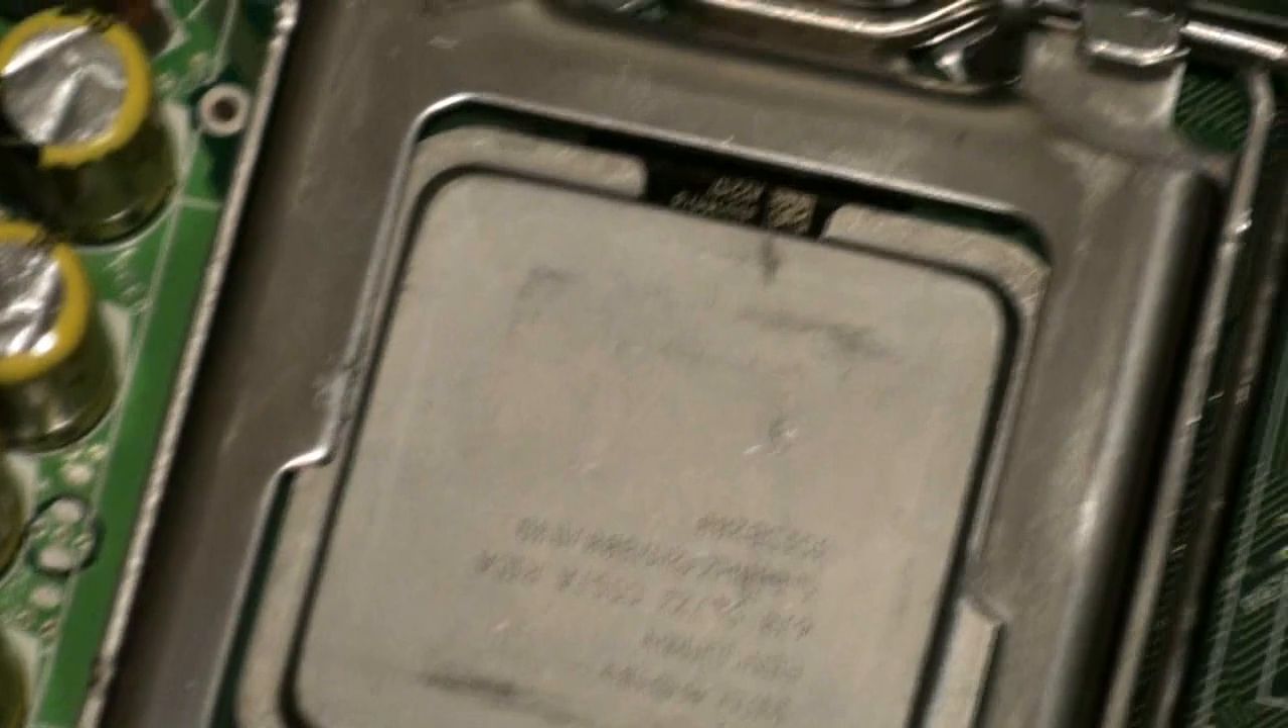Now there we have our new CPU installed.